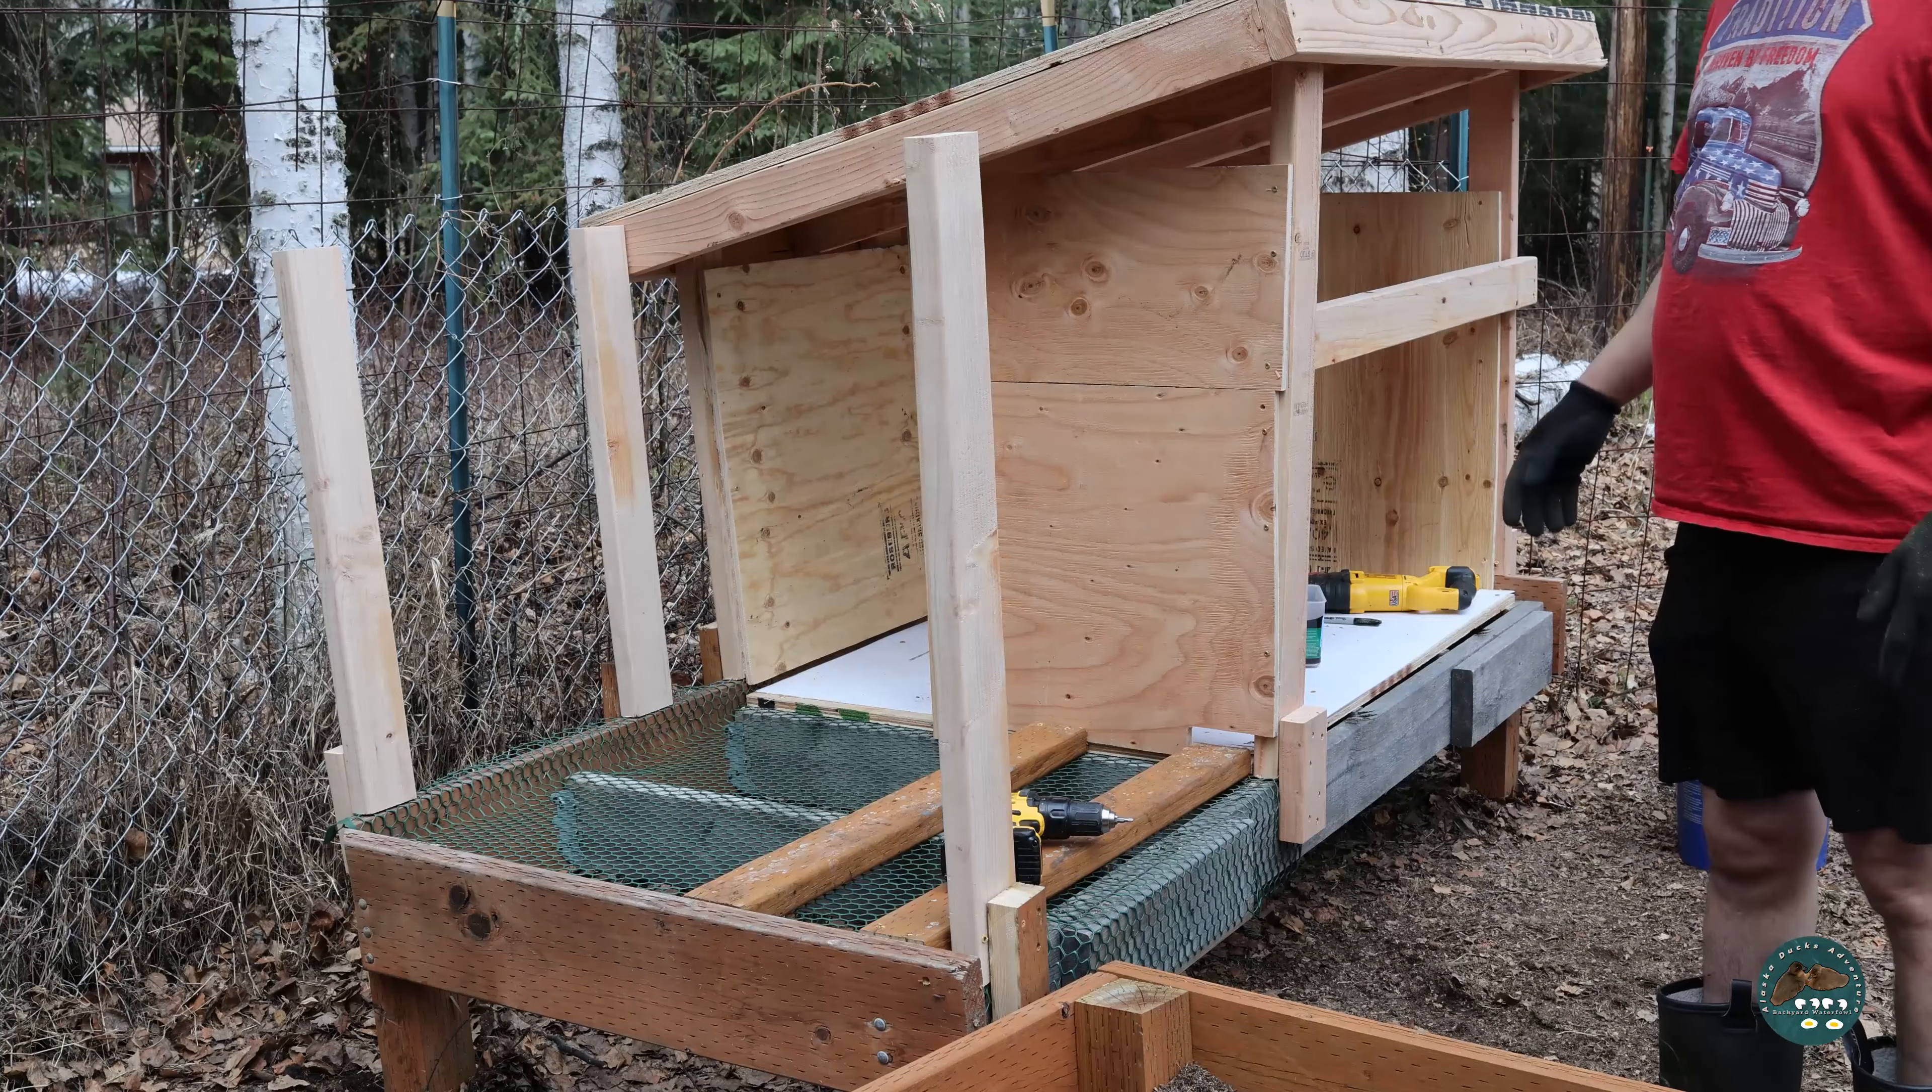All right, I got the supports on for the front.